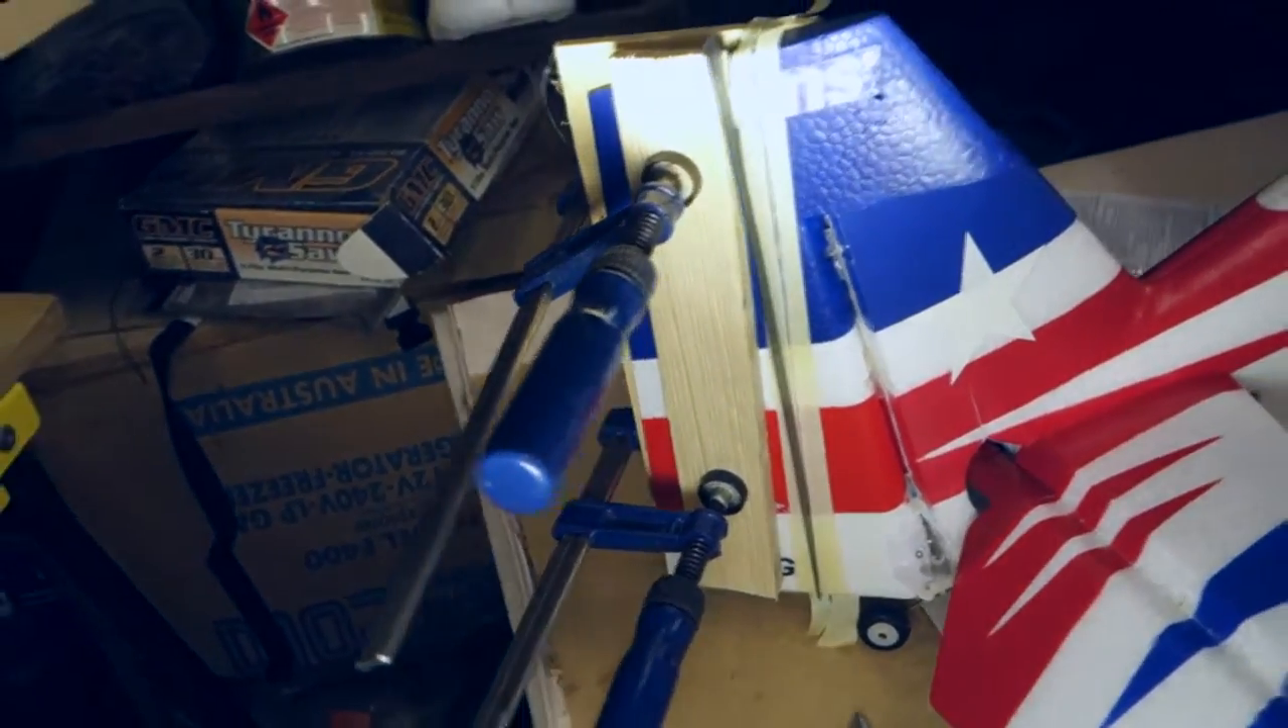So as you can see, the rudder is now well and truly clamped up with two pieces of wood either side and the trailing edge and the twist is all gone.